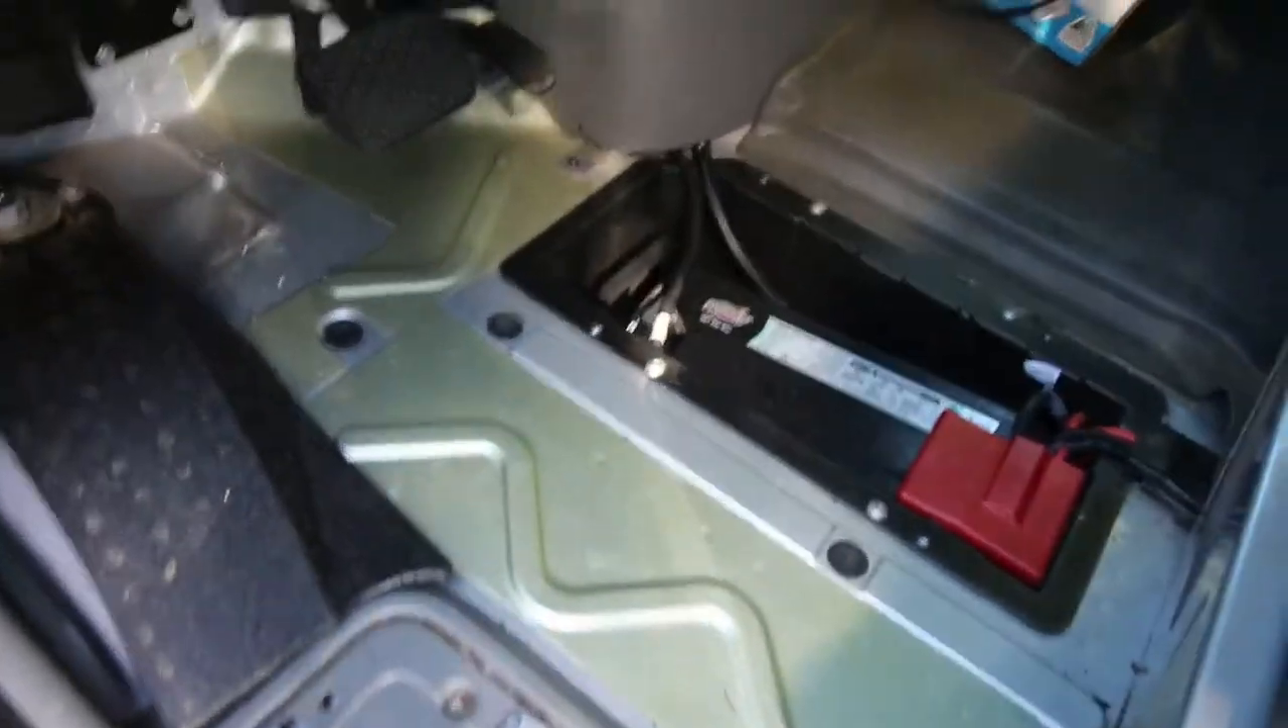So under here on my RV is where the access panel is and once we get this out of the way you can see voila there is the battery.